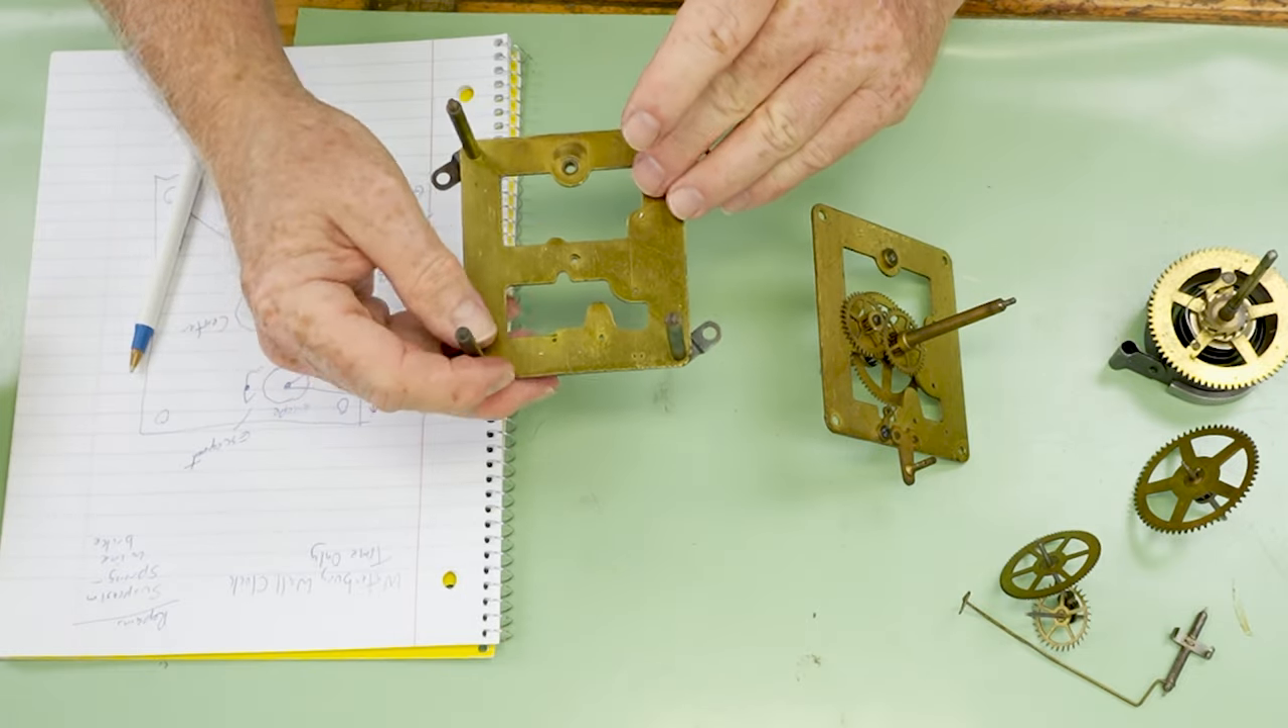So at this stage, we have what we might call the back plate or the bottom plate completely disassembled.